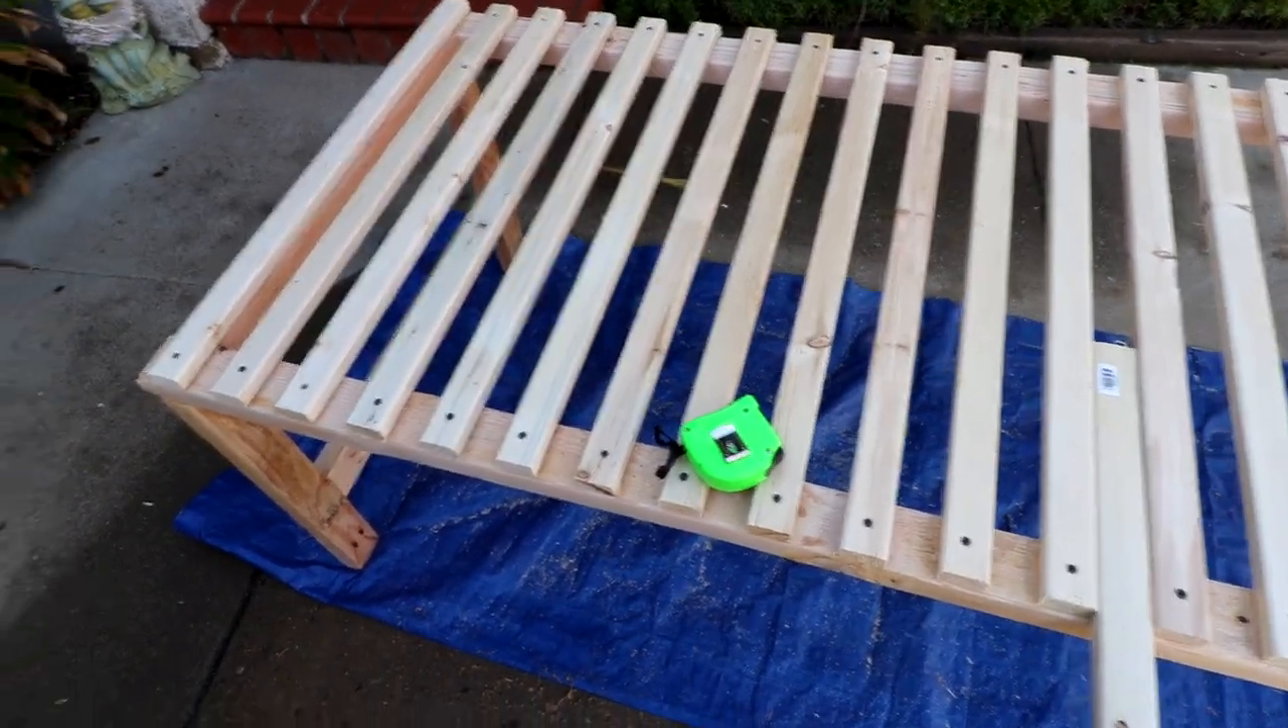This is where we're at with our slat bed here i have the stationary slats all done the bed frame is pretty much good to go.